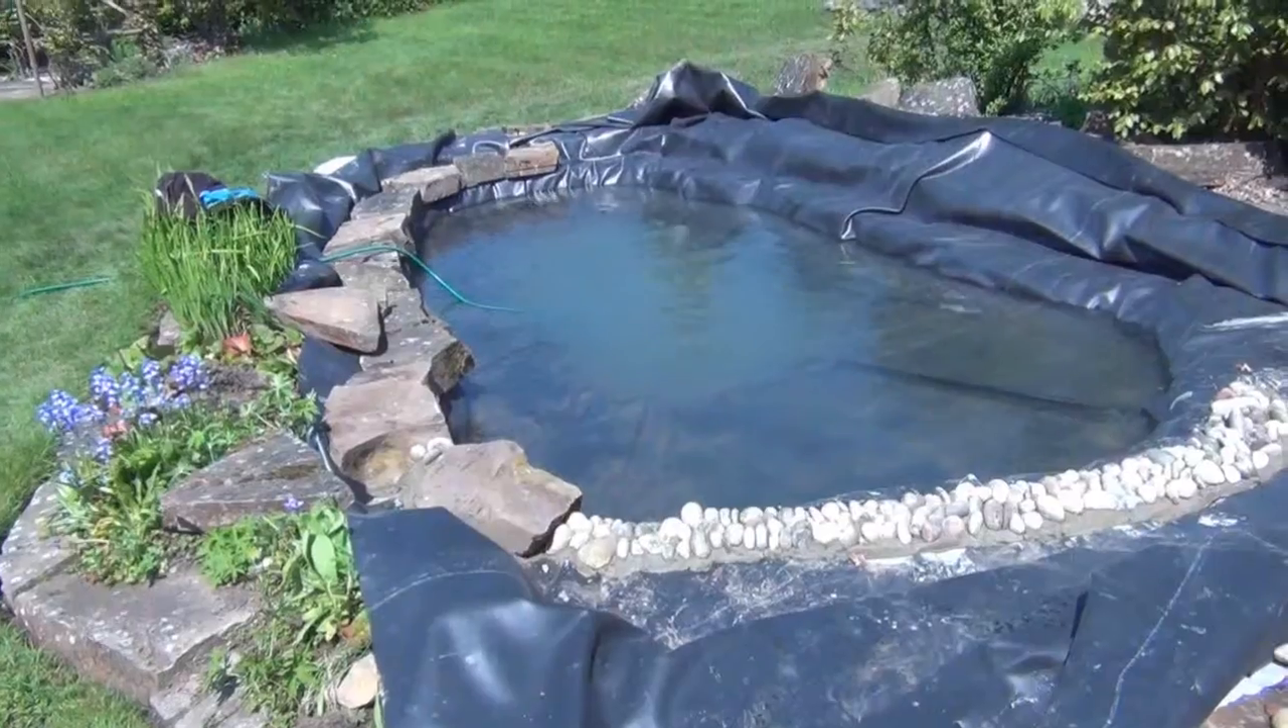This is the edging just about half done.